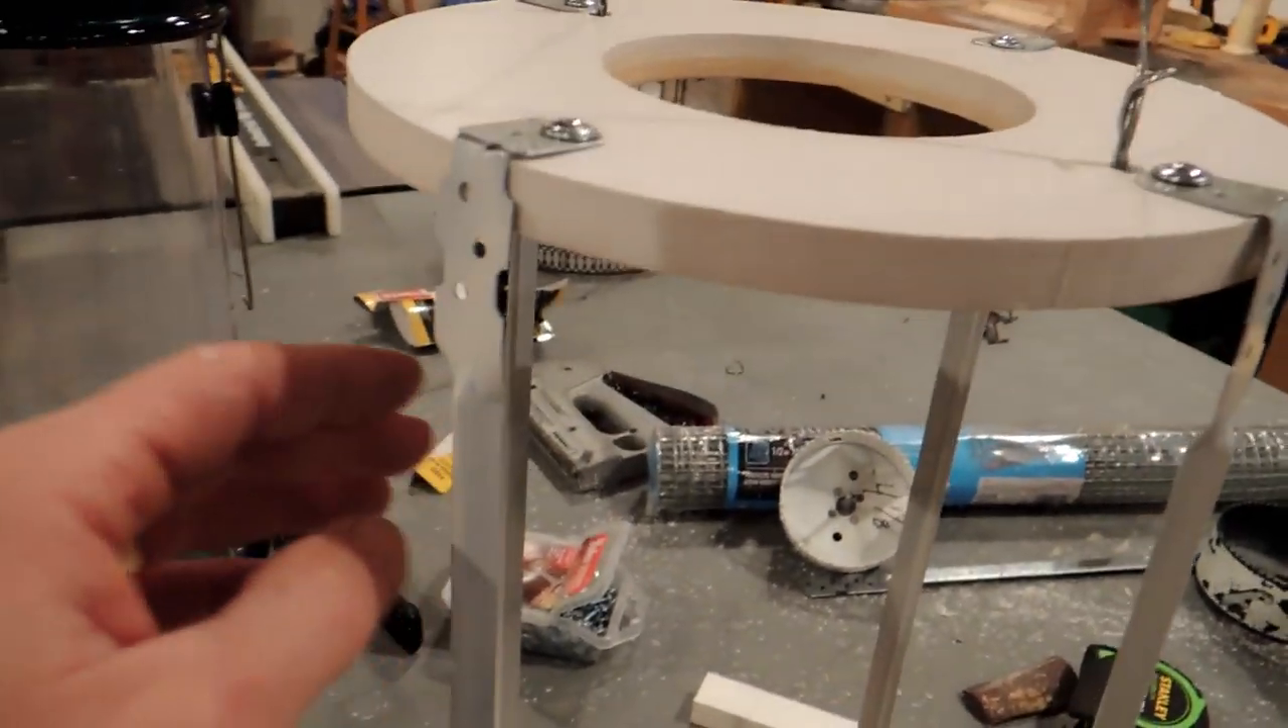Okay, now you can see the frame all together. So I have them screwed into the top.